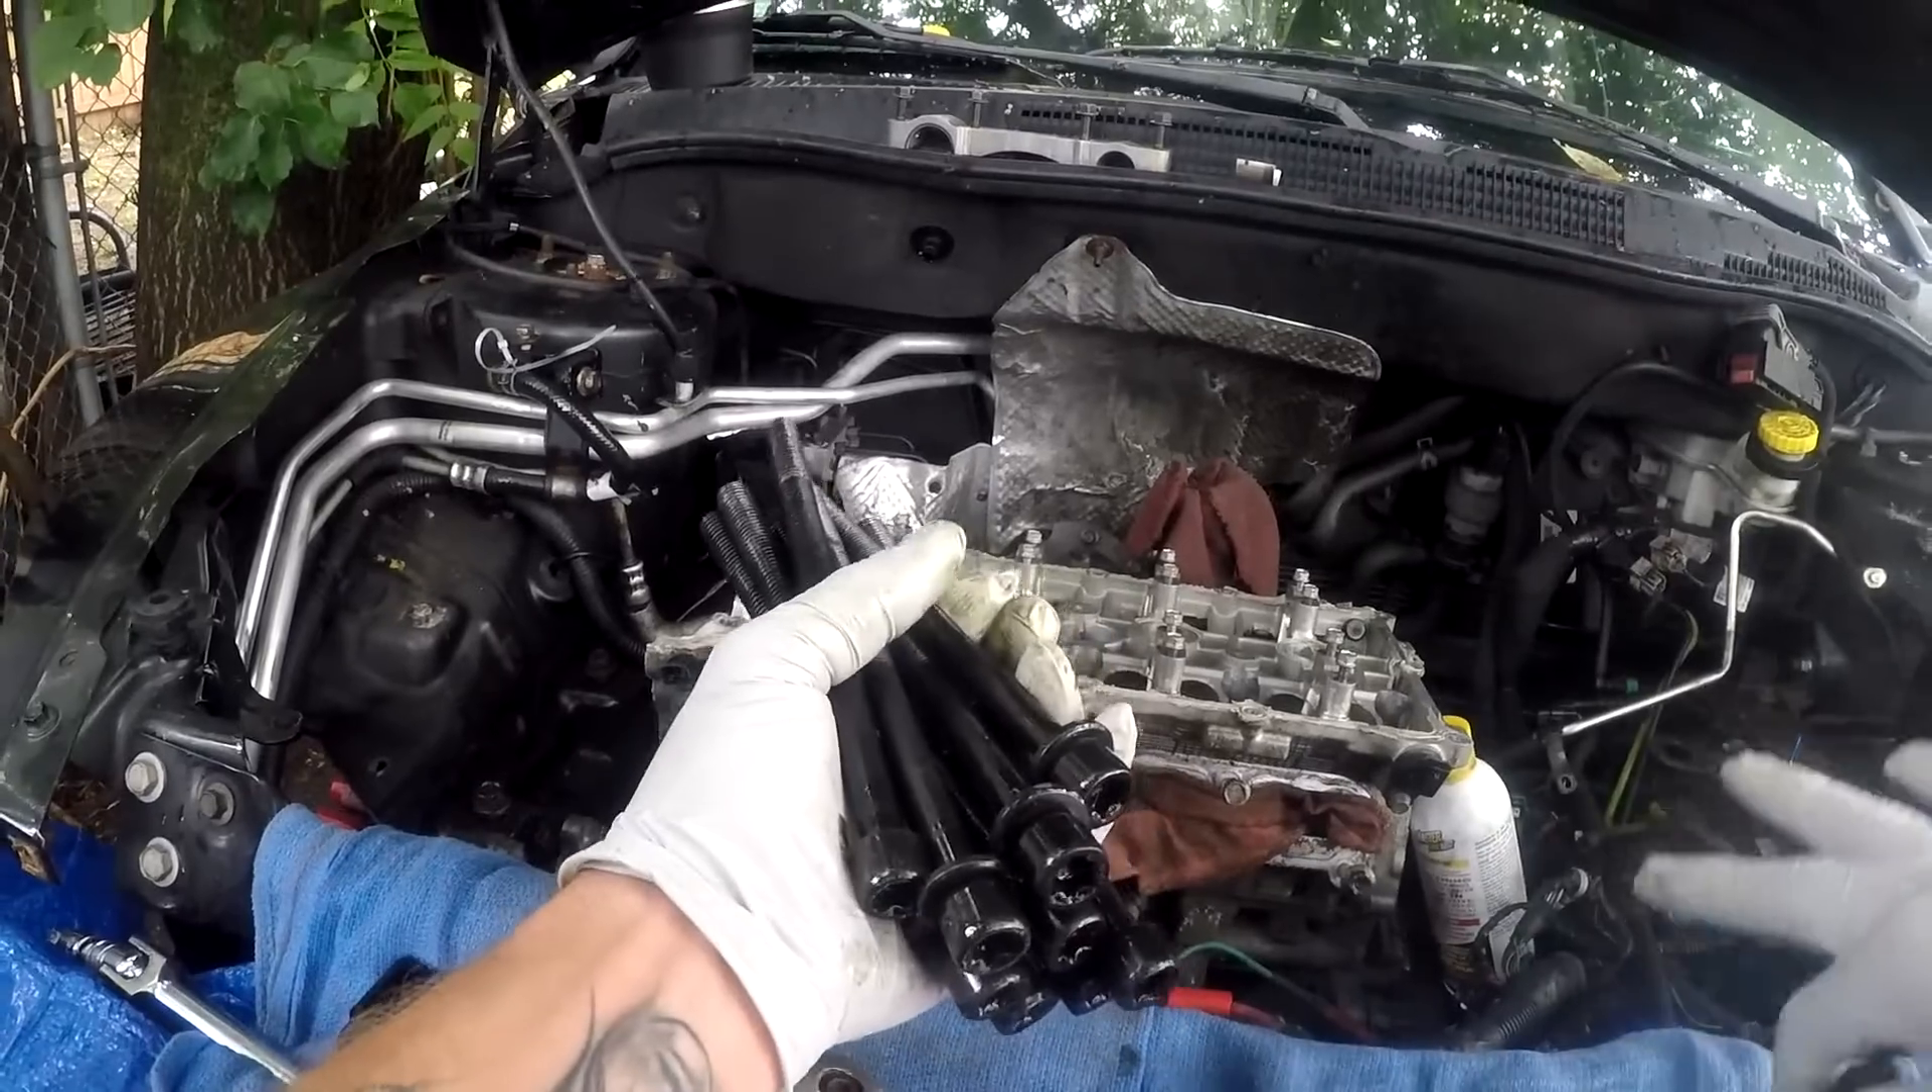Yeah we got them all out guys so that is one two three four five six seven eight nine ten oem head bolts.